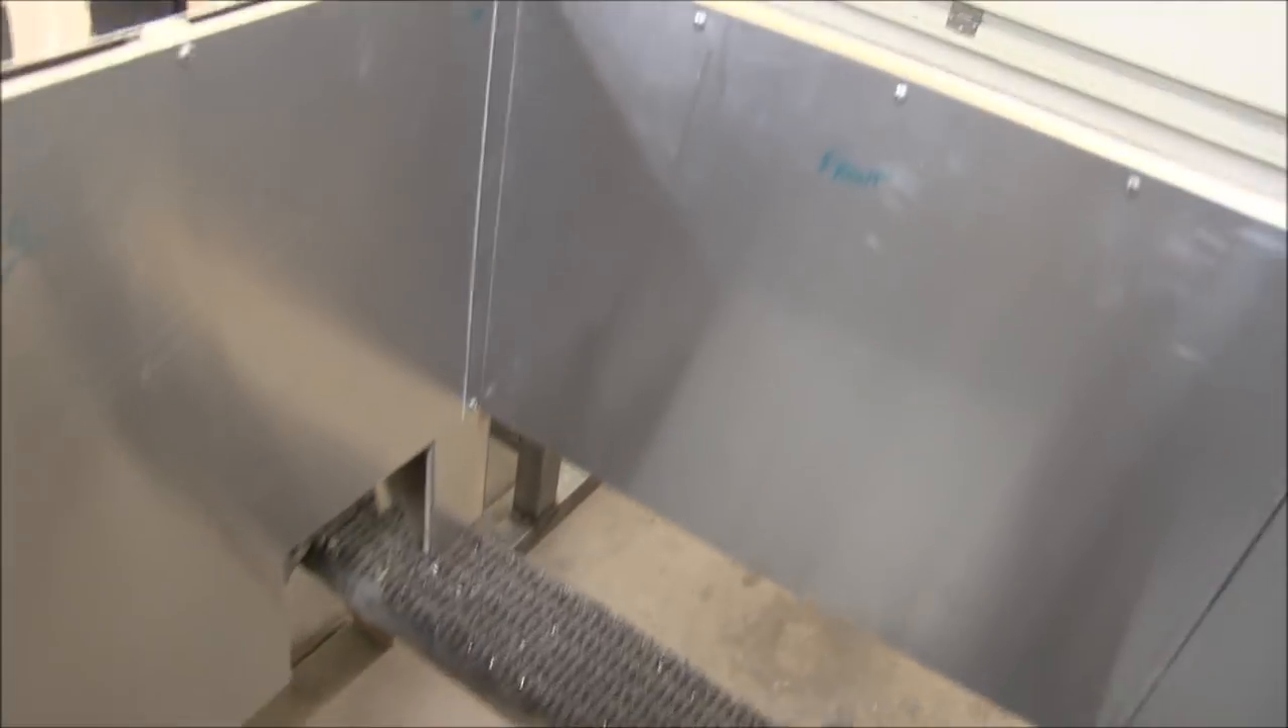I have the inside panels in turned out all right.